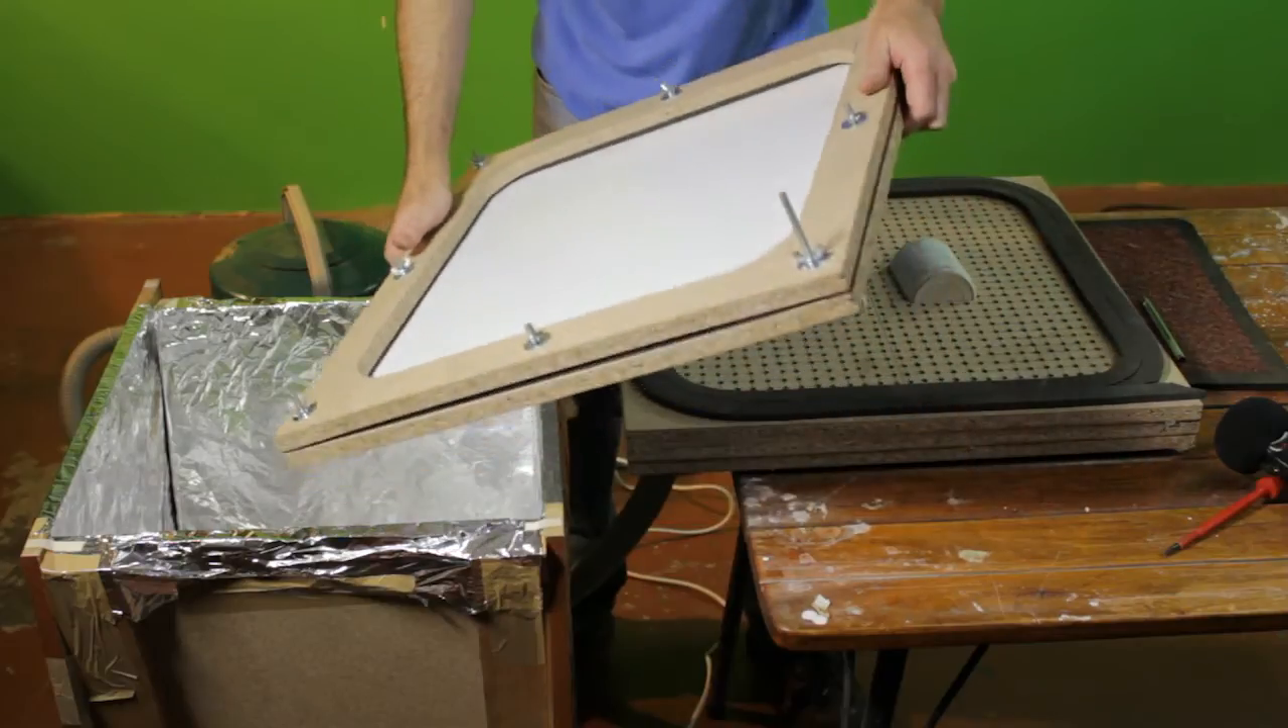Right, so, there's our piece of plastic, which is now clamped into the frame.